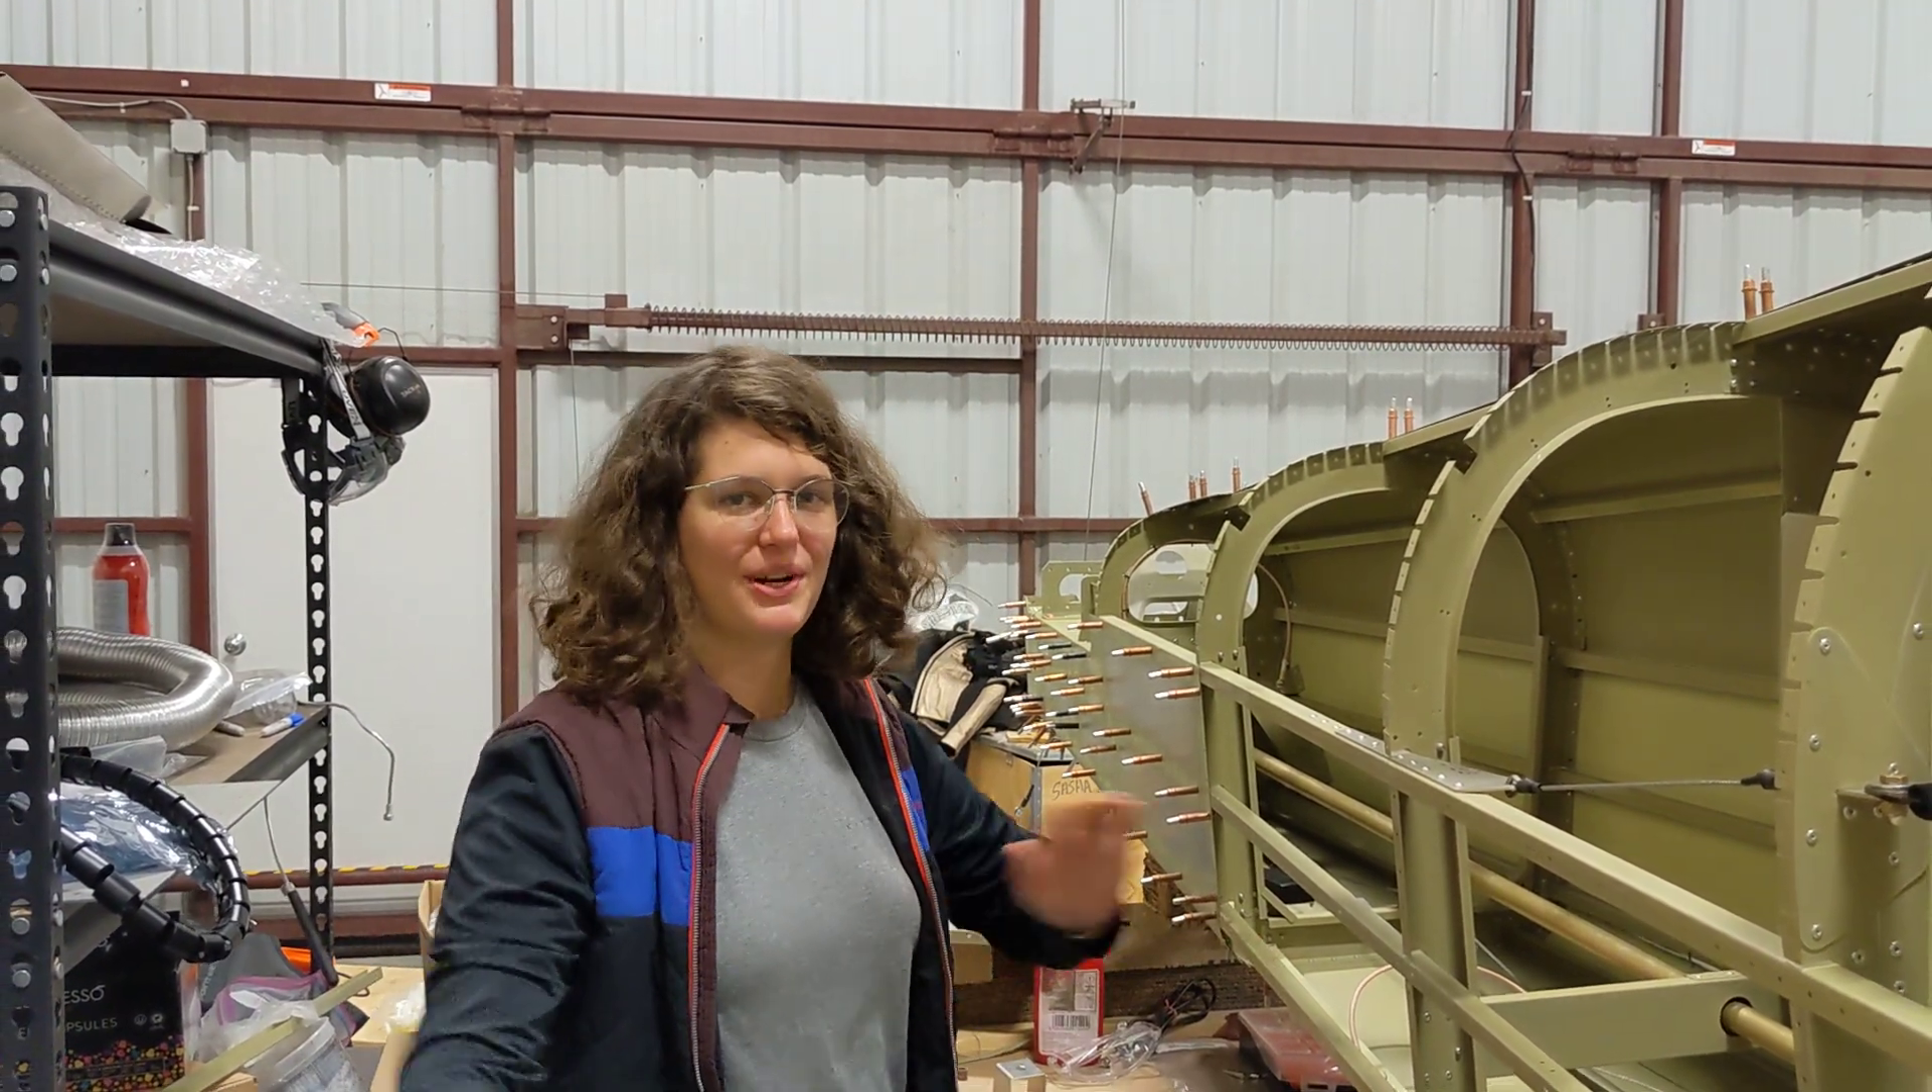As you can see the side skins are still not on.